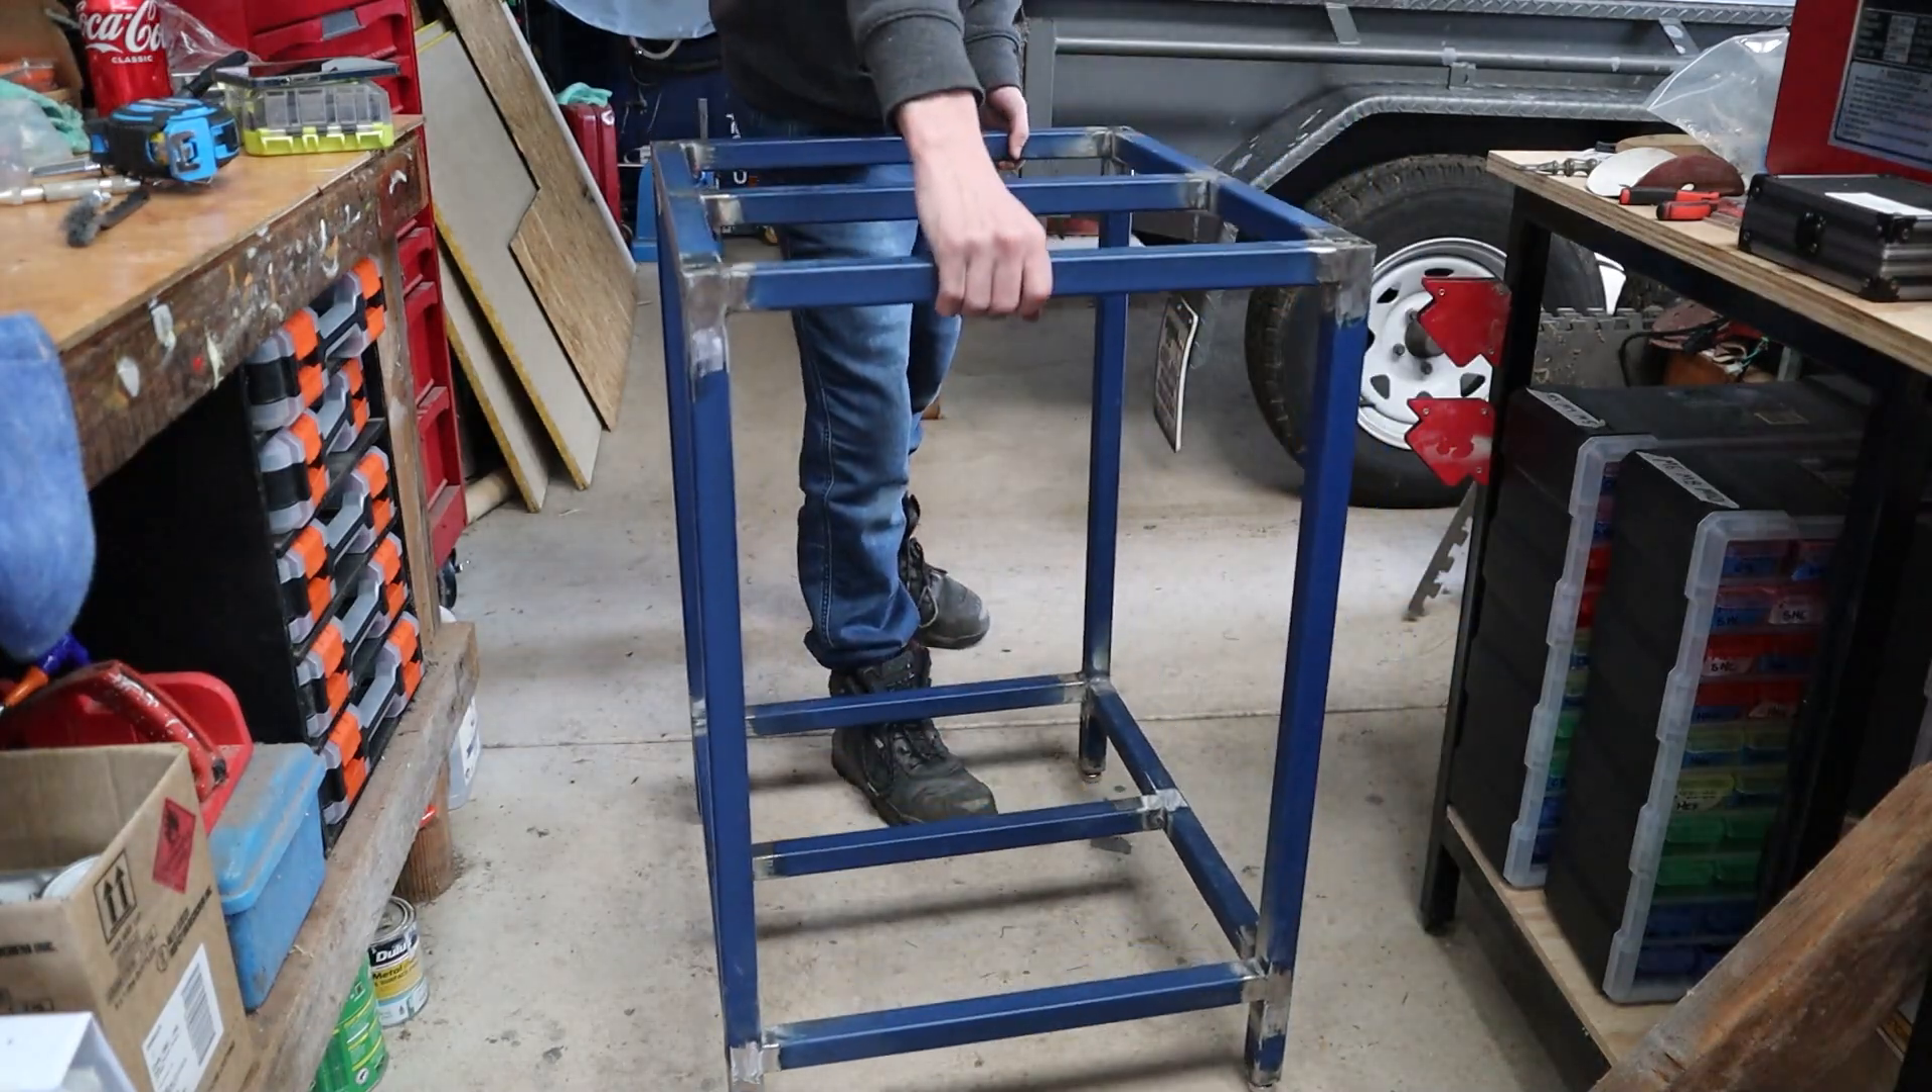The main construction of the frame is done and now it's just time for the final details.